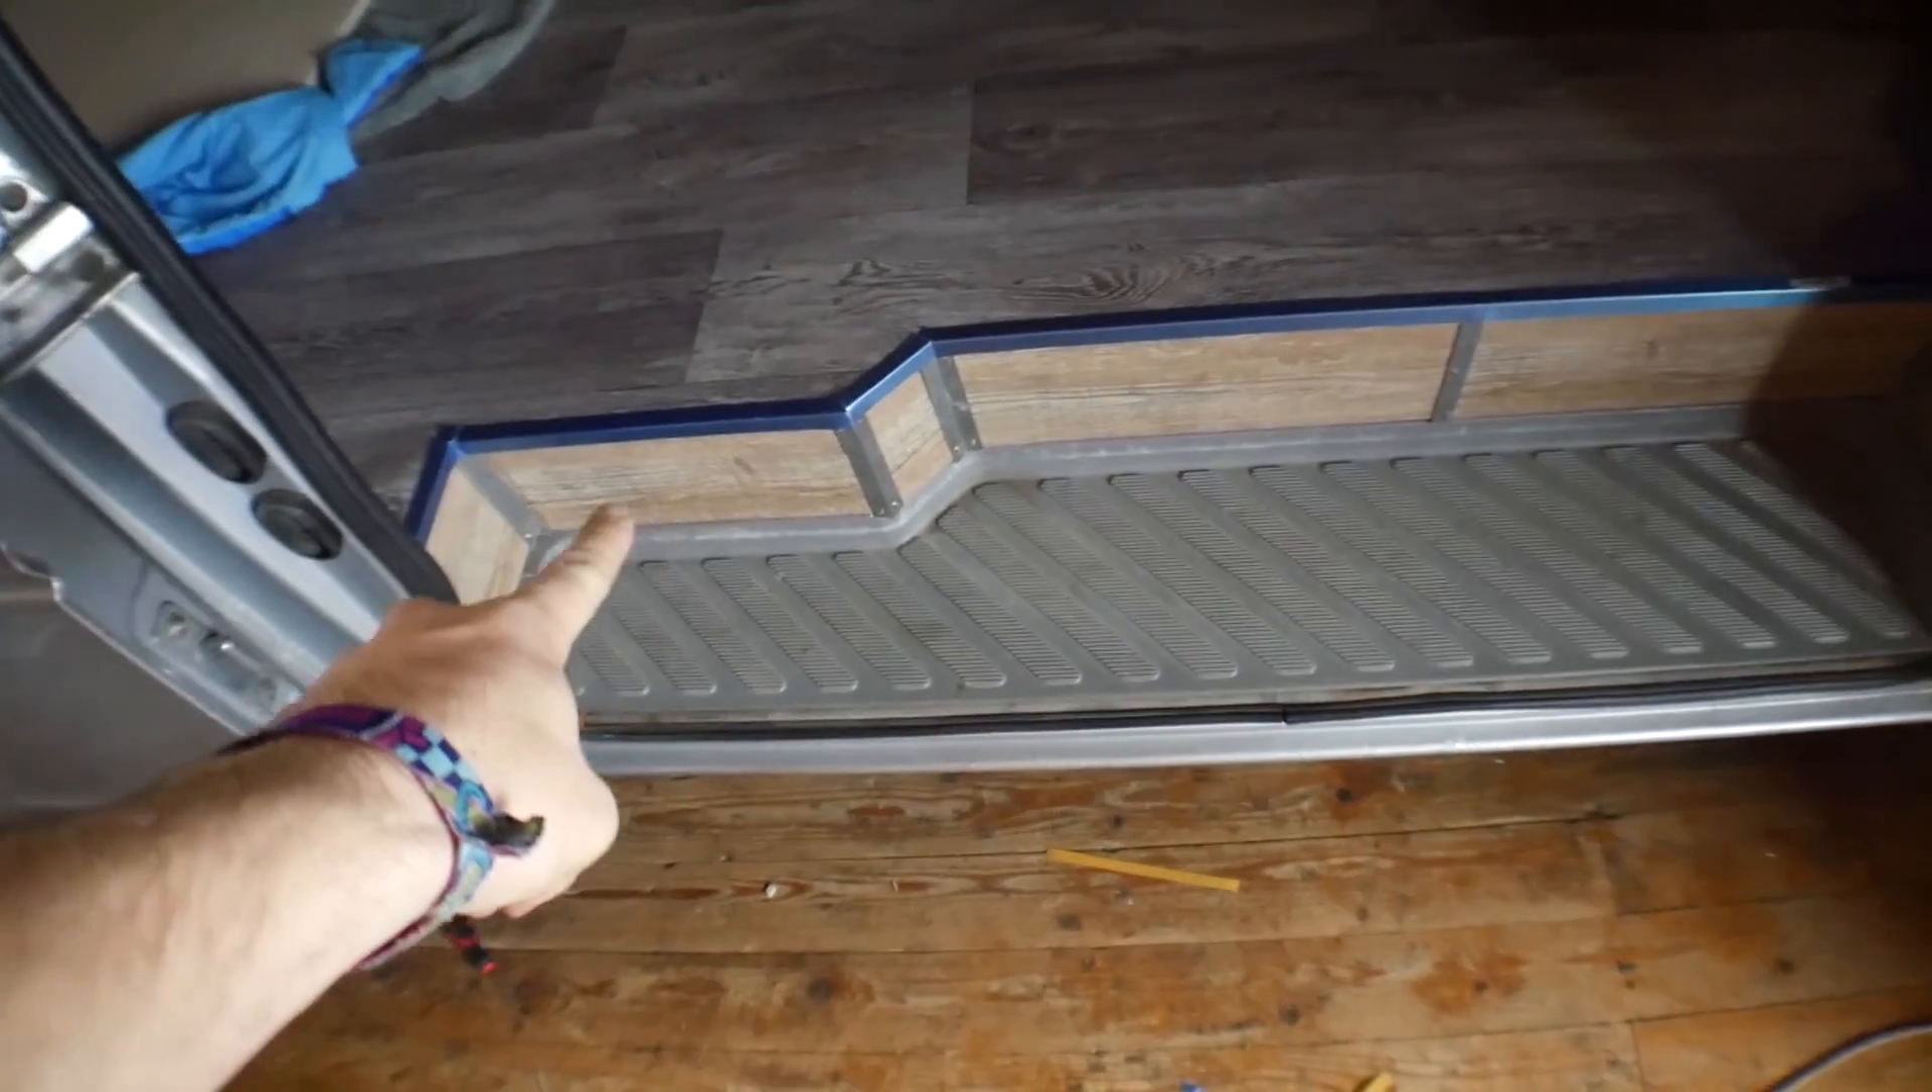Die Stufe wurde dann noch mit Metallkanten verziert und schon sind wir auch bei meinem Bett.